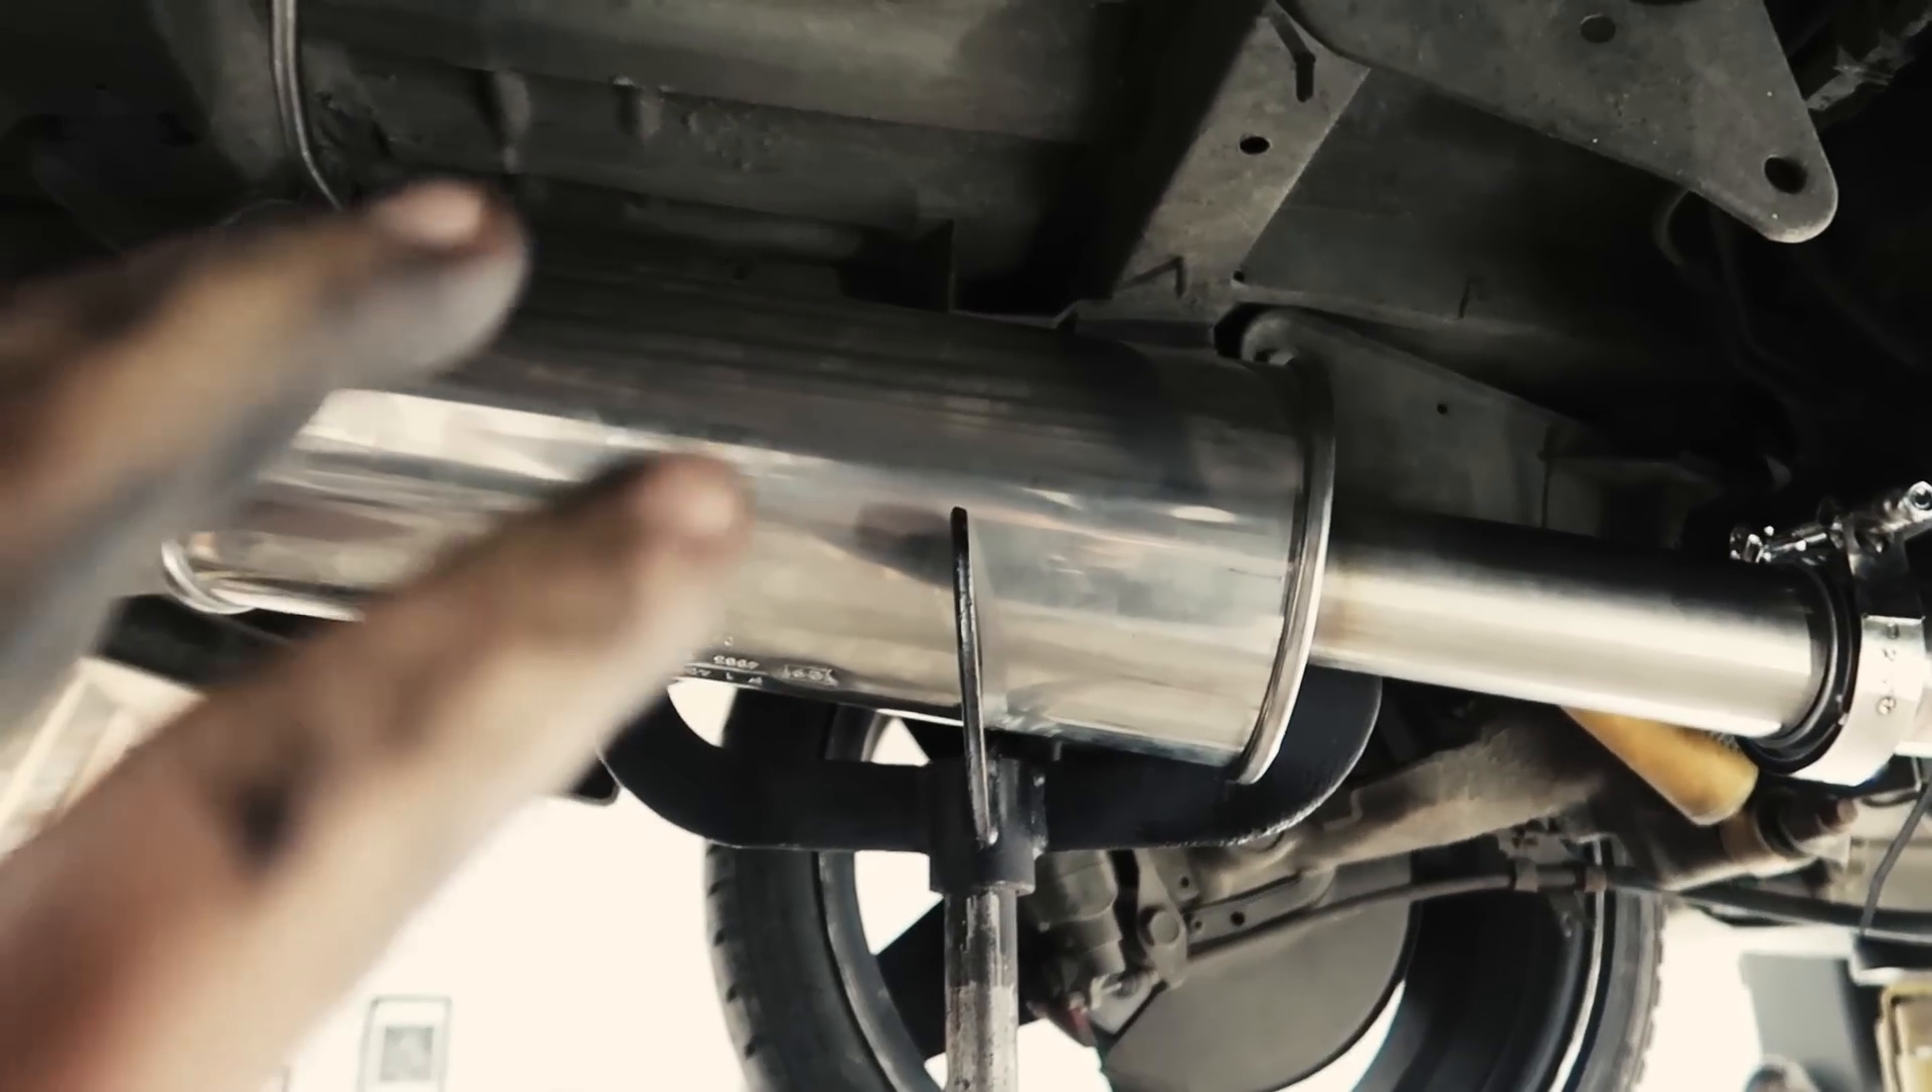Pues ya tengo presentado Lo que es el silencioso Más o menos en el sitio.